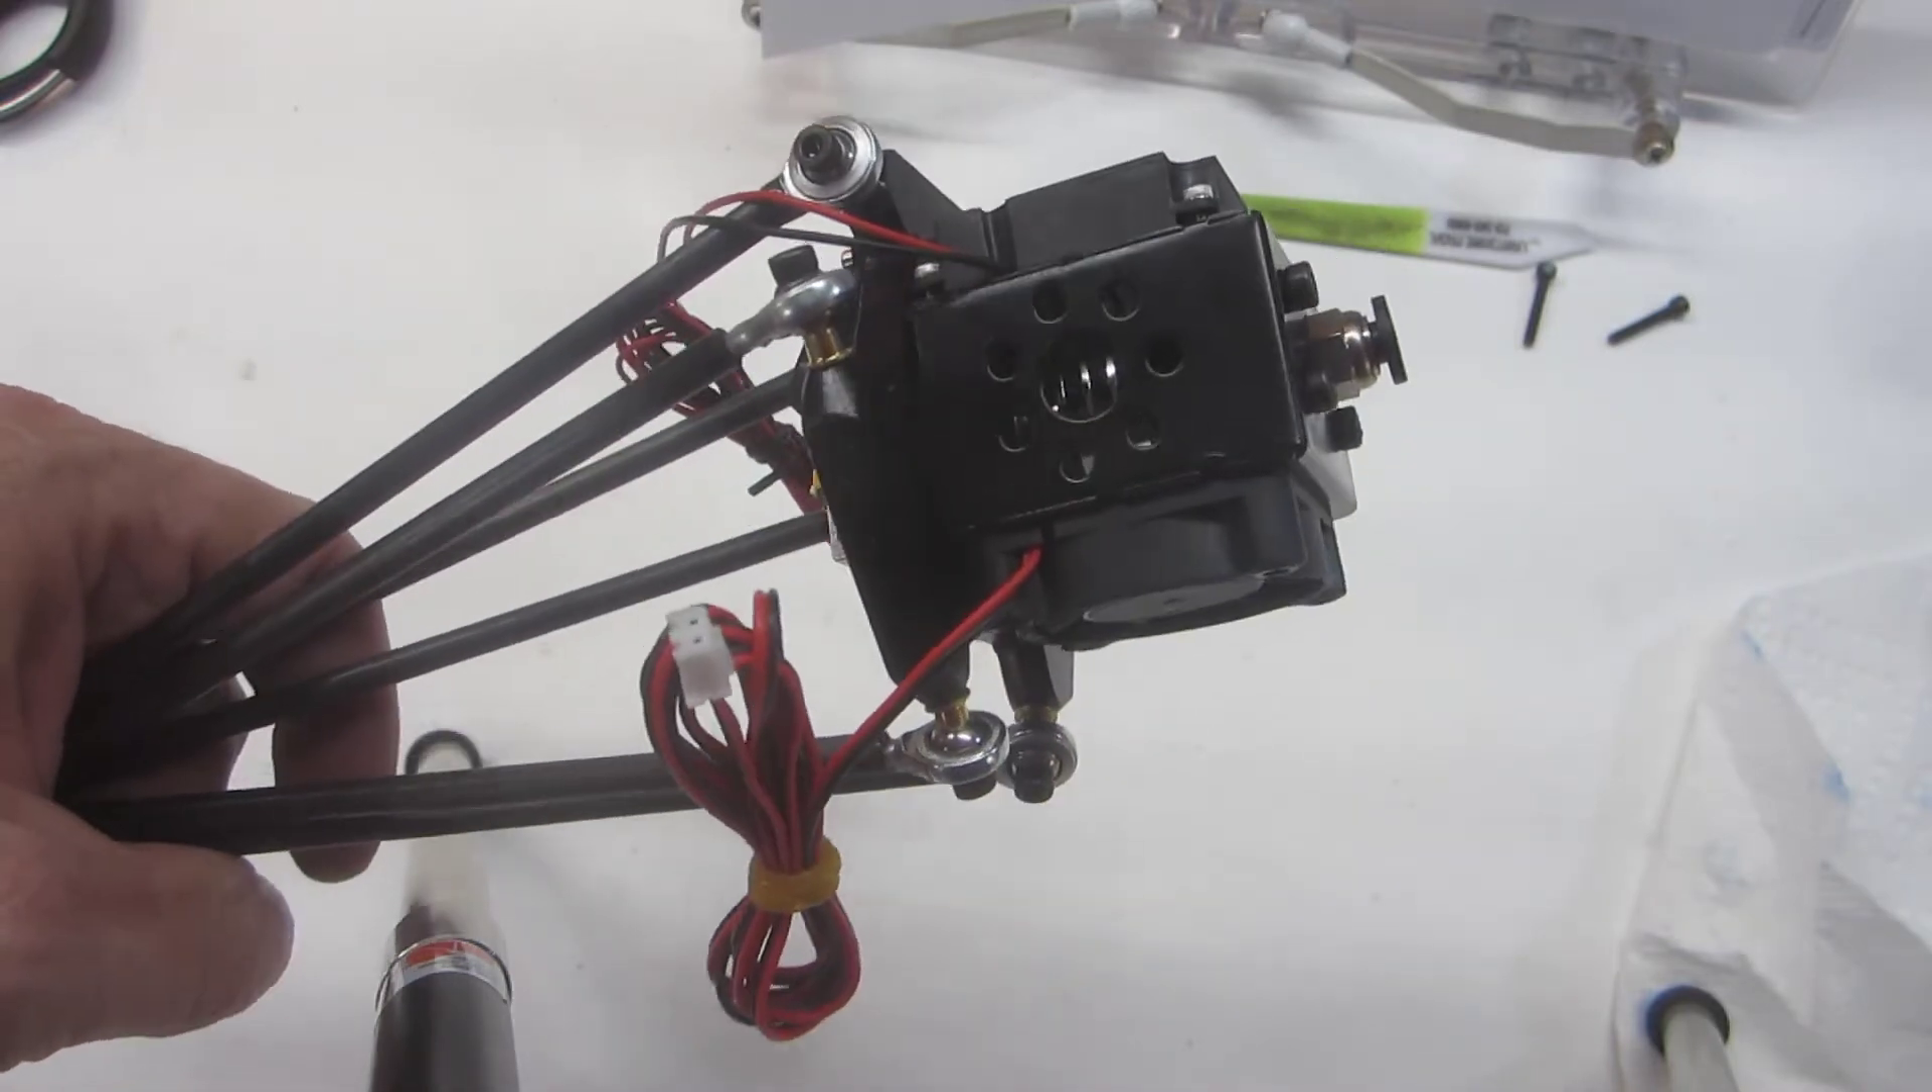Okay this is the completed effector assembly with the rods installed and I'm ready to put that aside and go back to building the rest of the frame.